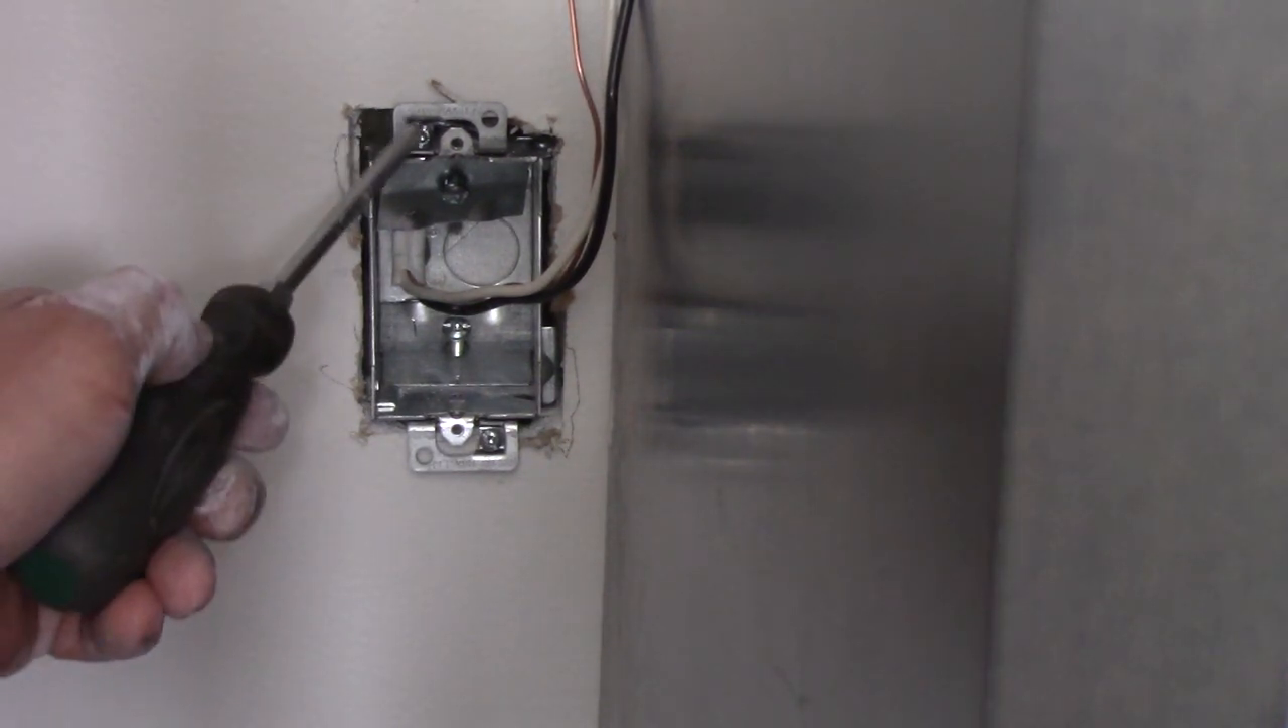Okay so I've got the box in place.